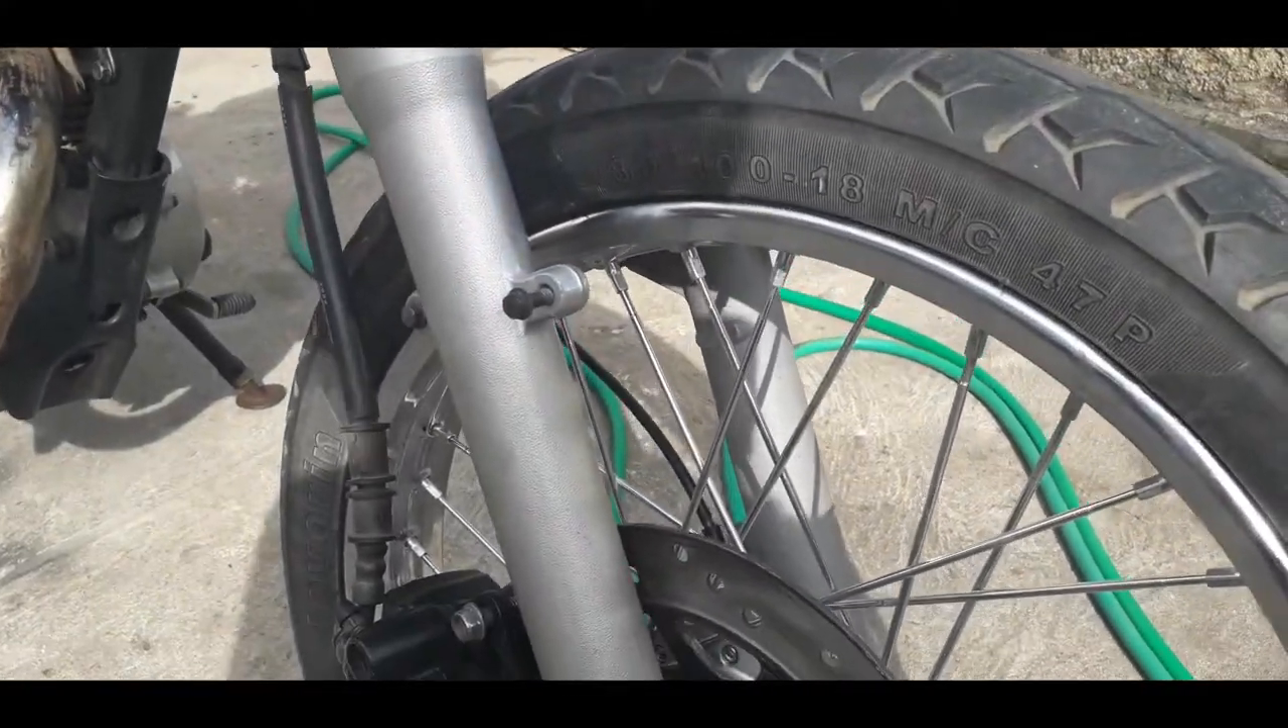Já instalei a roda aqui no local dela, né?